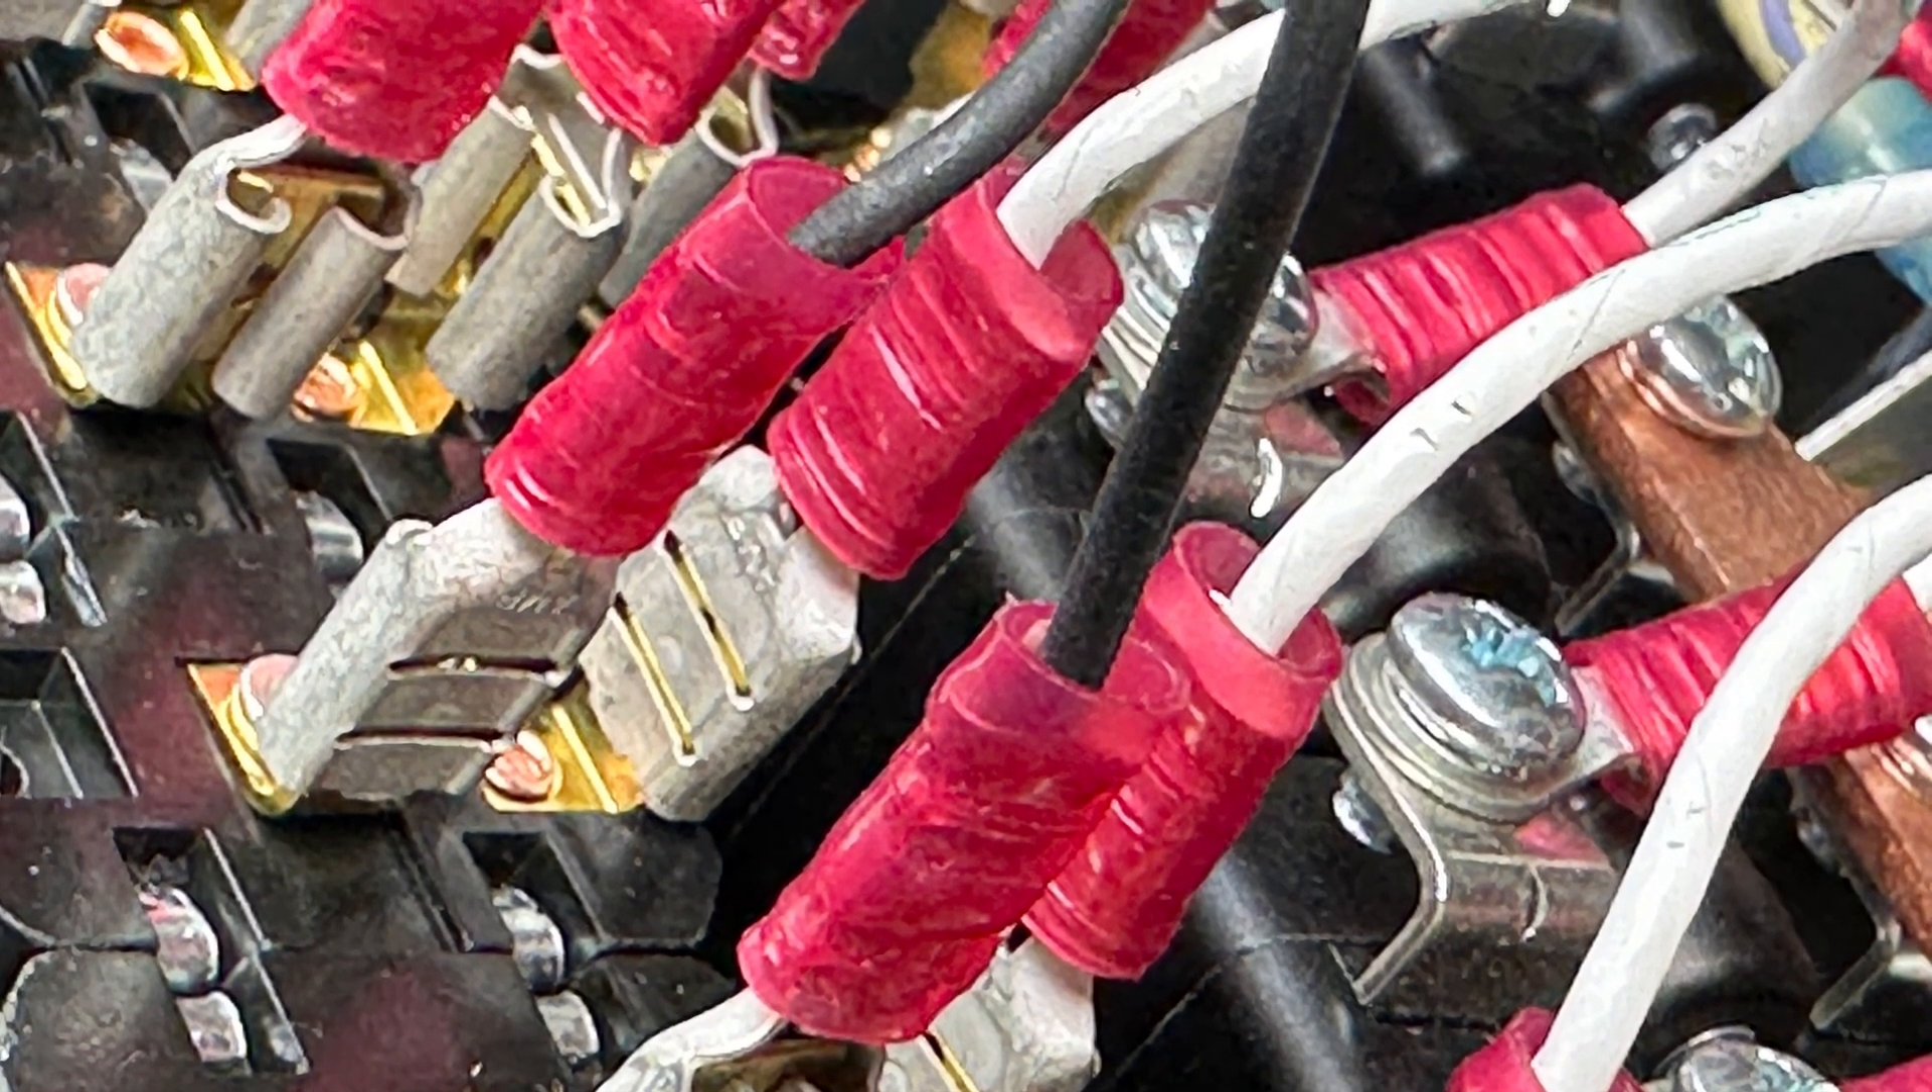Here we see the two black wires going into the fast-on terminals for fuel pump one and fuel pump two.